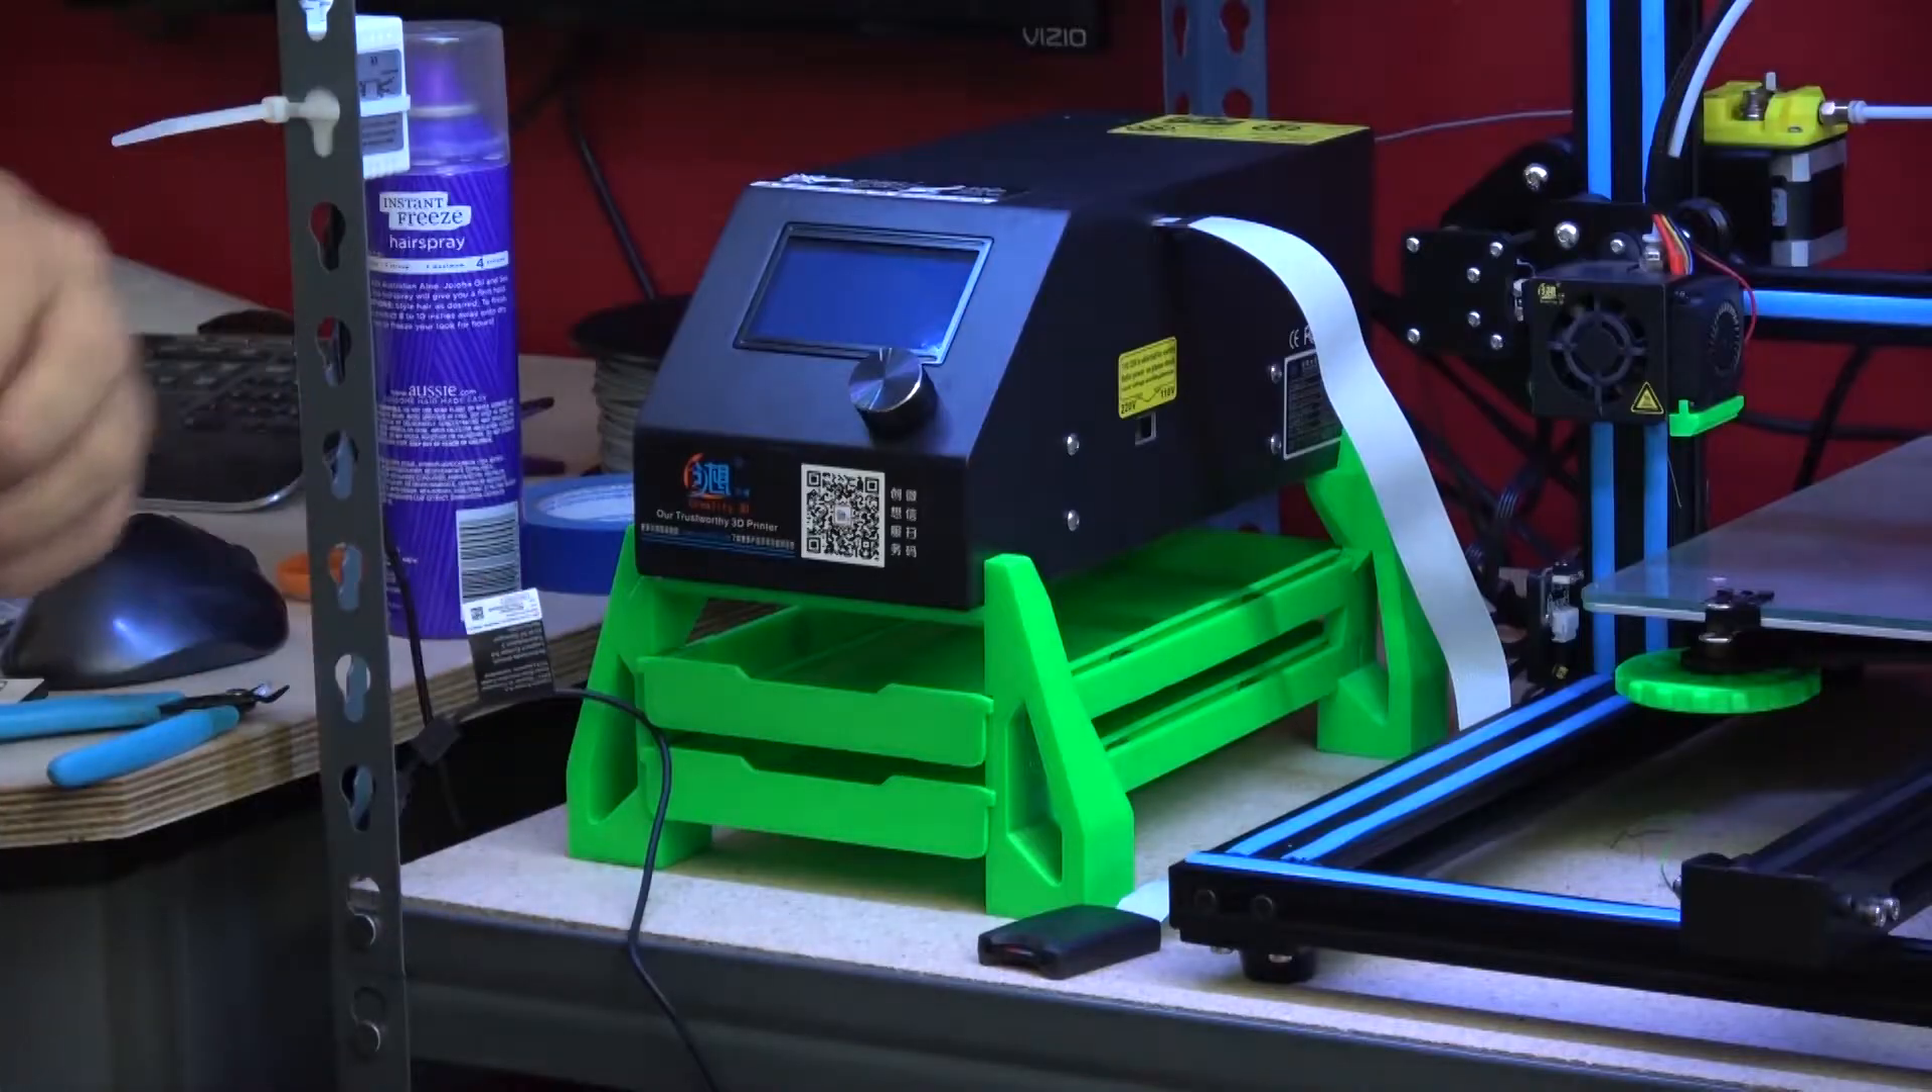With everything assembled I inserted the drawers and got ready to put it to use.